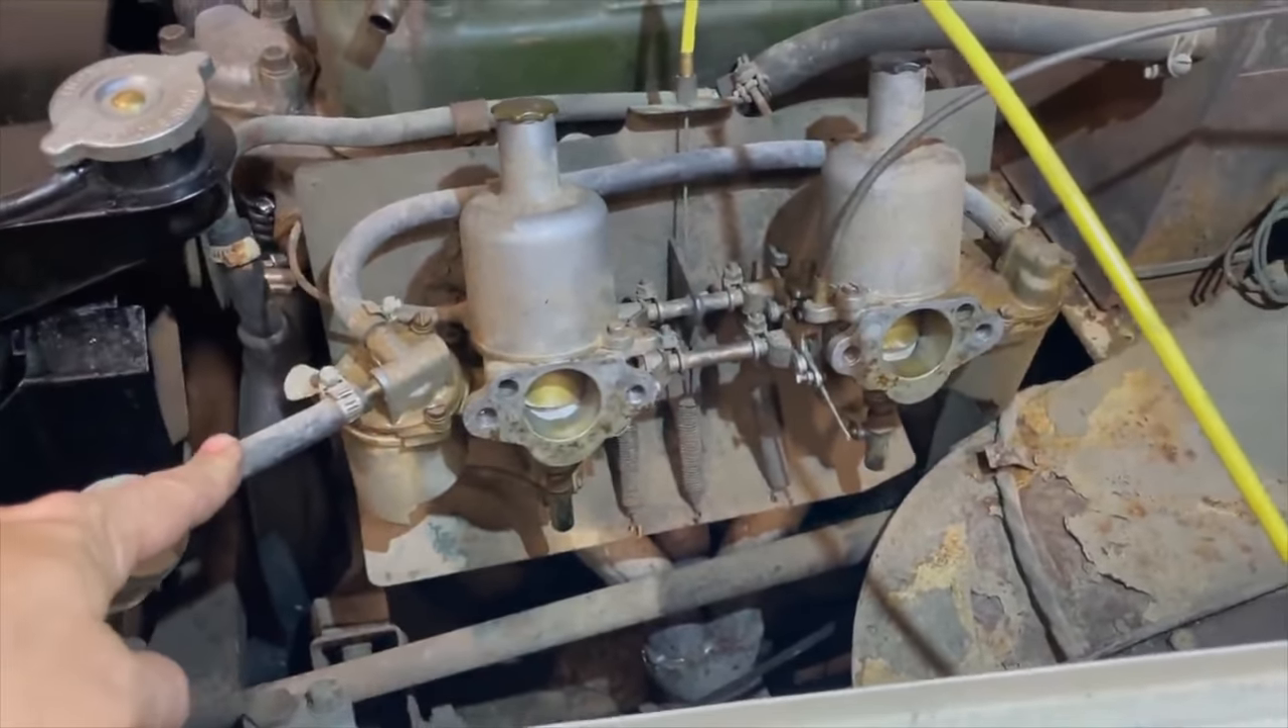So the air cleaners are already off, and removing the carbs is actually pretty simple.